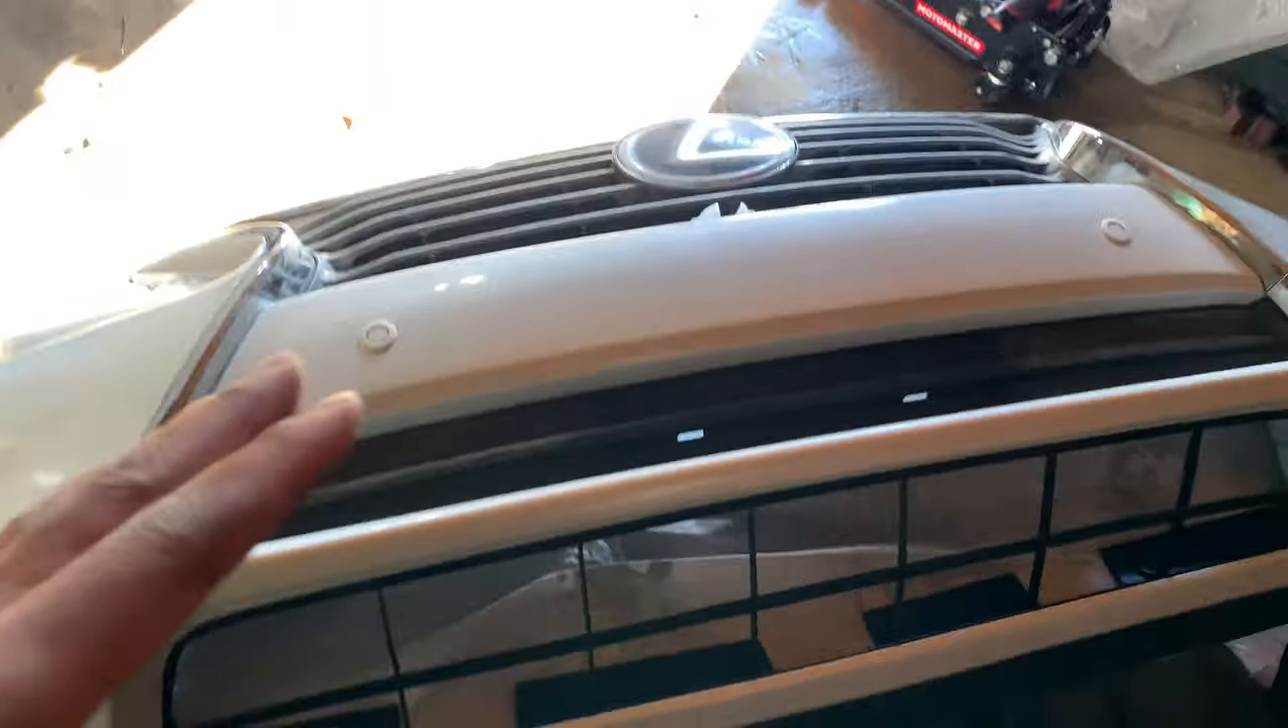Okay, guys, so as you can see, I have the new bumper fully assembled.